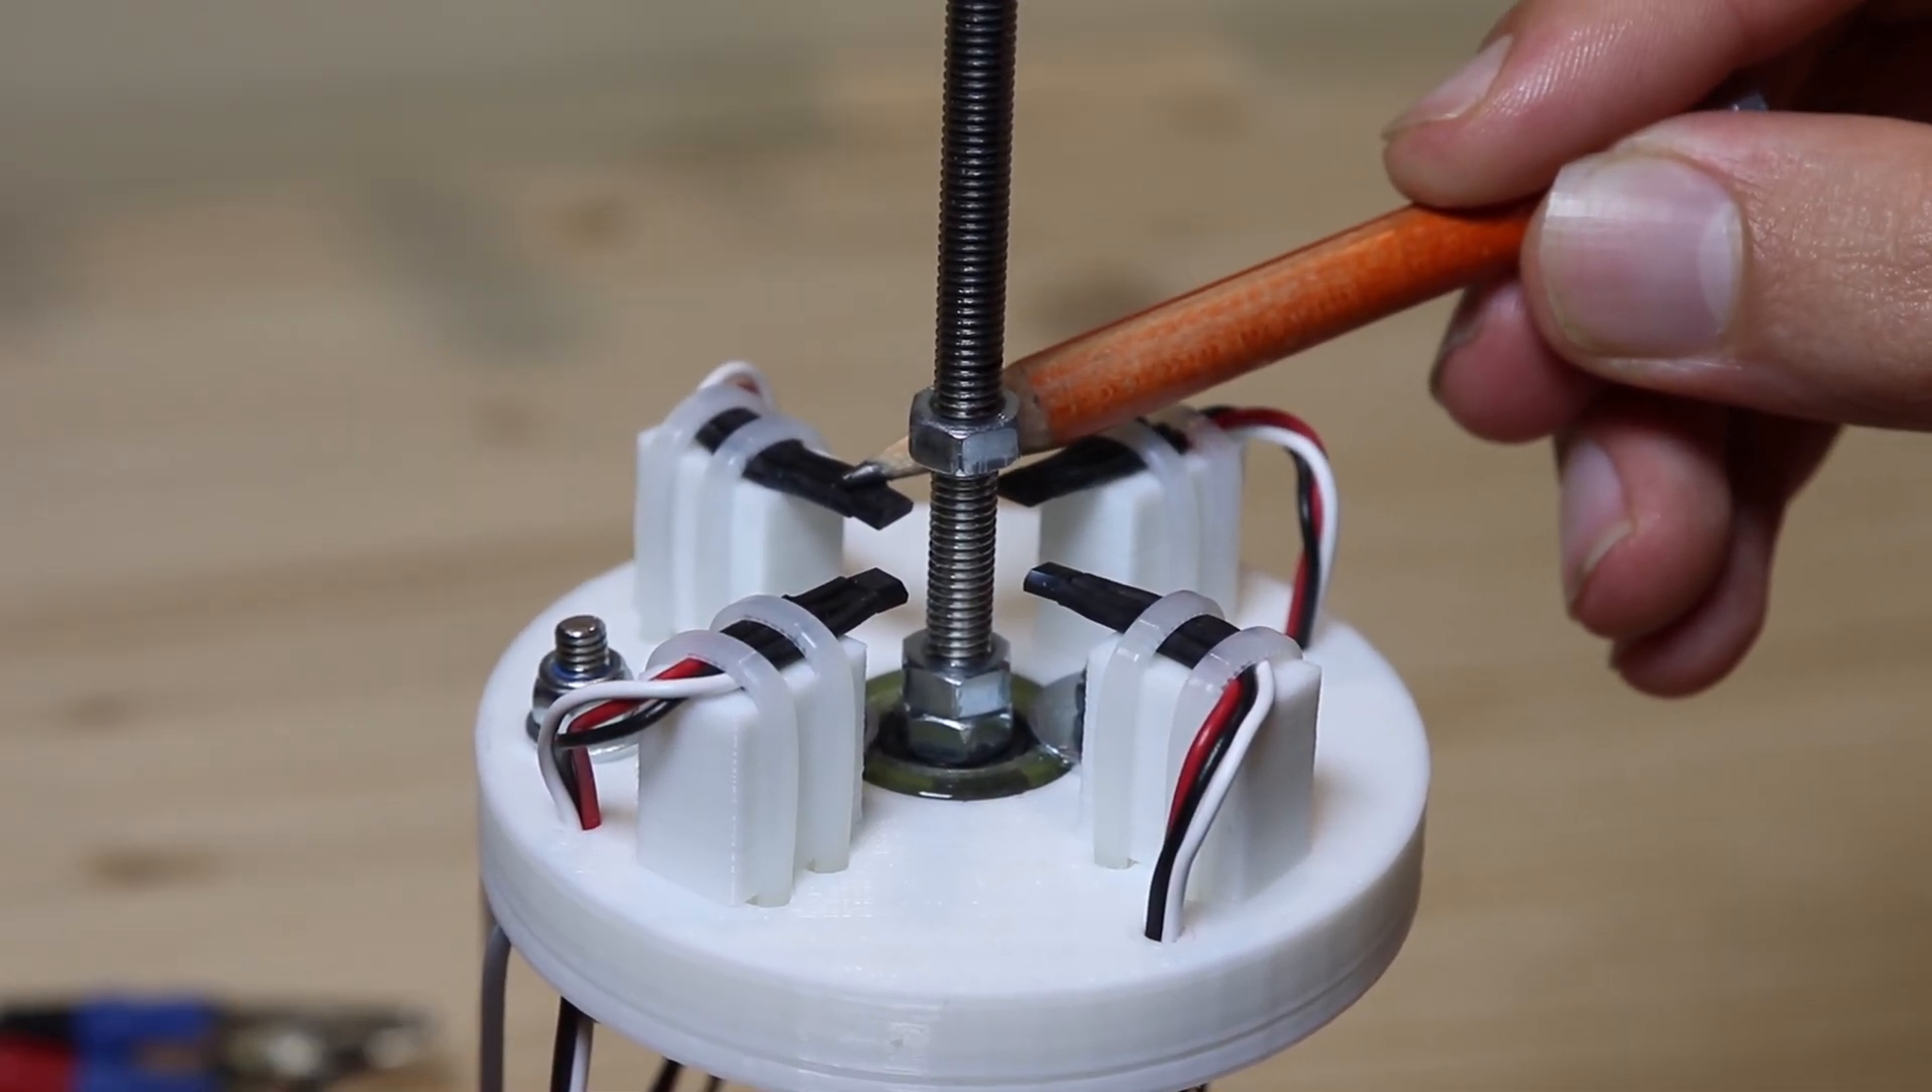Ho messo i sensori magnetici qui sulla base della bandierina segnavento rialzati di circa un centimetro.